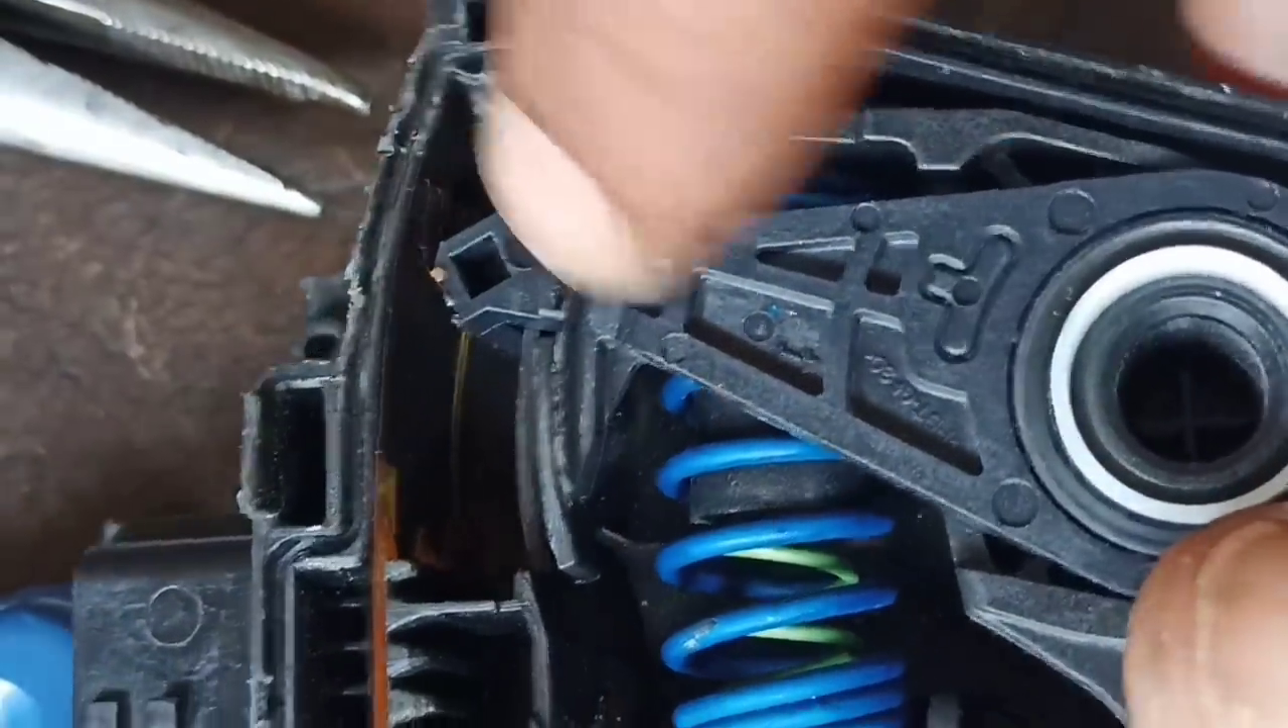तो स्प्रिंग तो हमने लगा दिया।